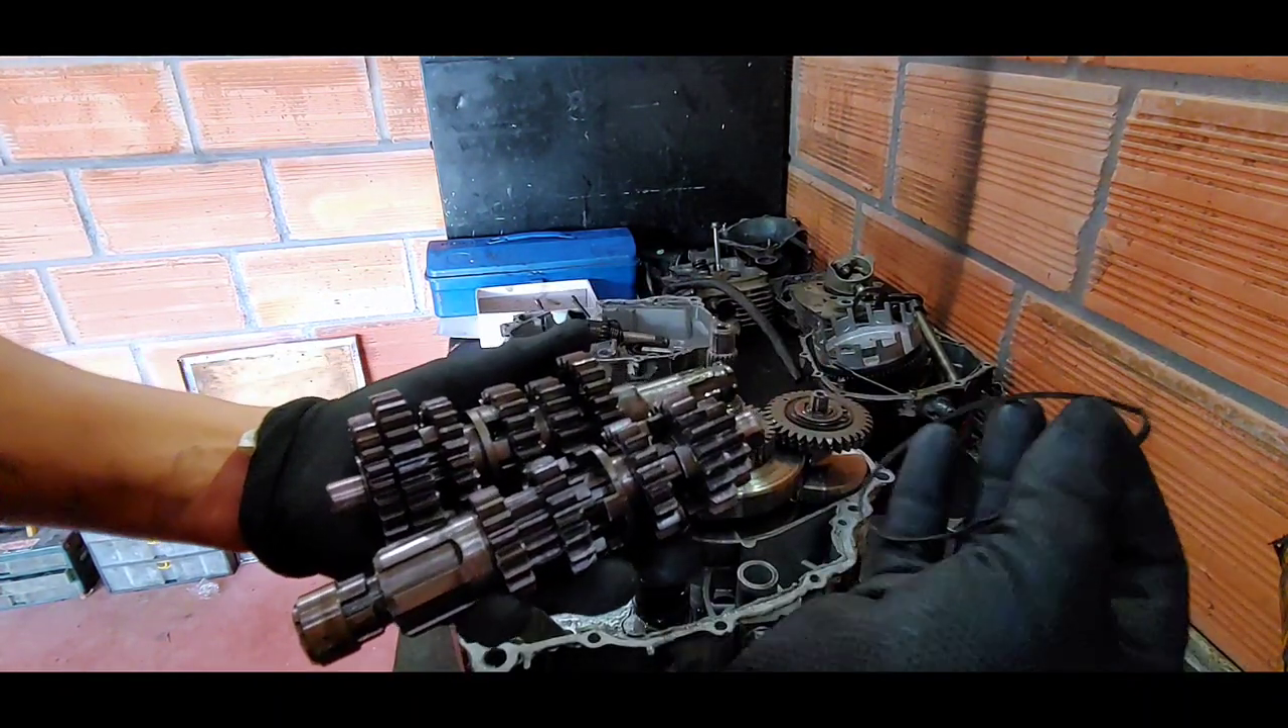Ahí tenemos La caja de cambios Armada.